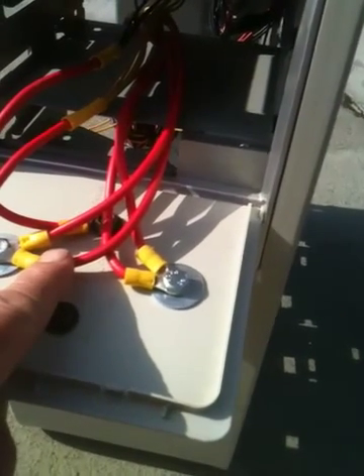So, when I pulled the door down, you can see all I did was I put a couple of bolts through here, and then attached the appropriate wires.